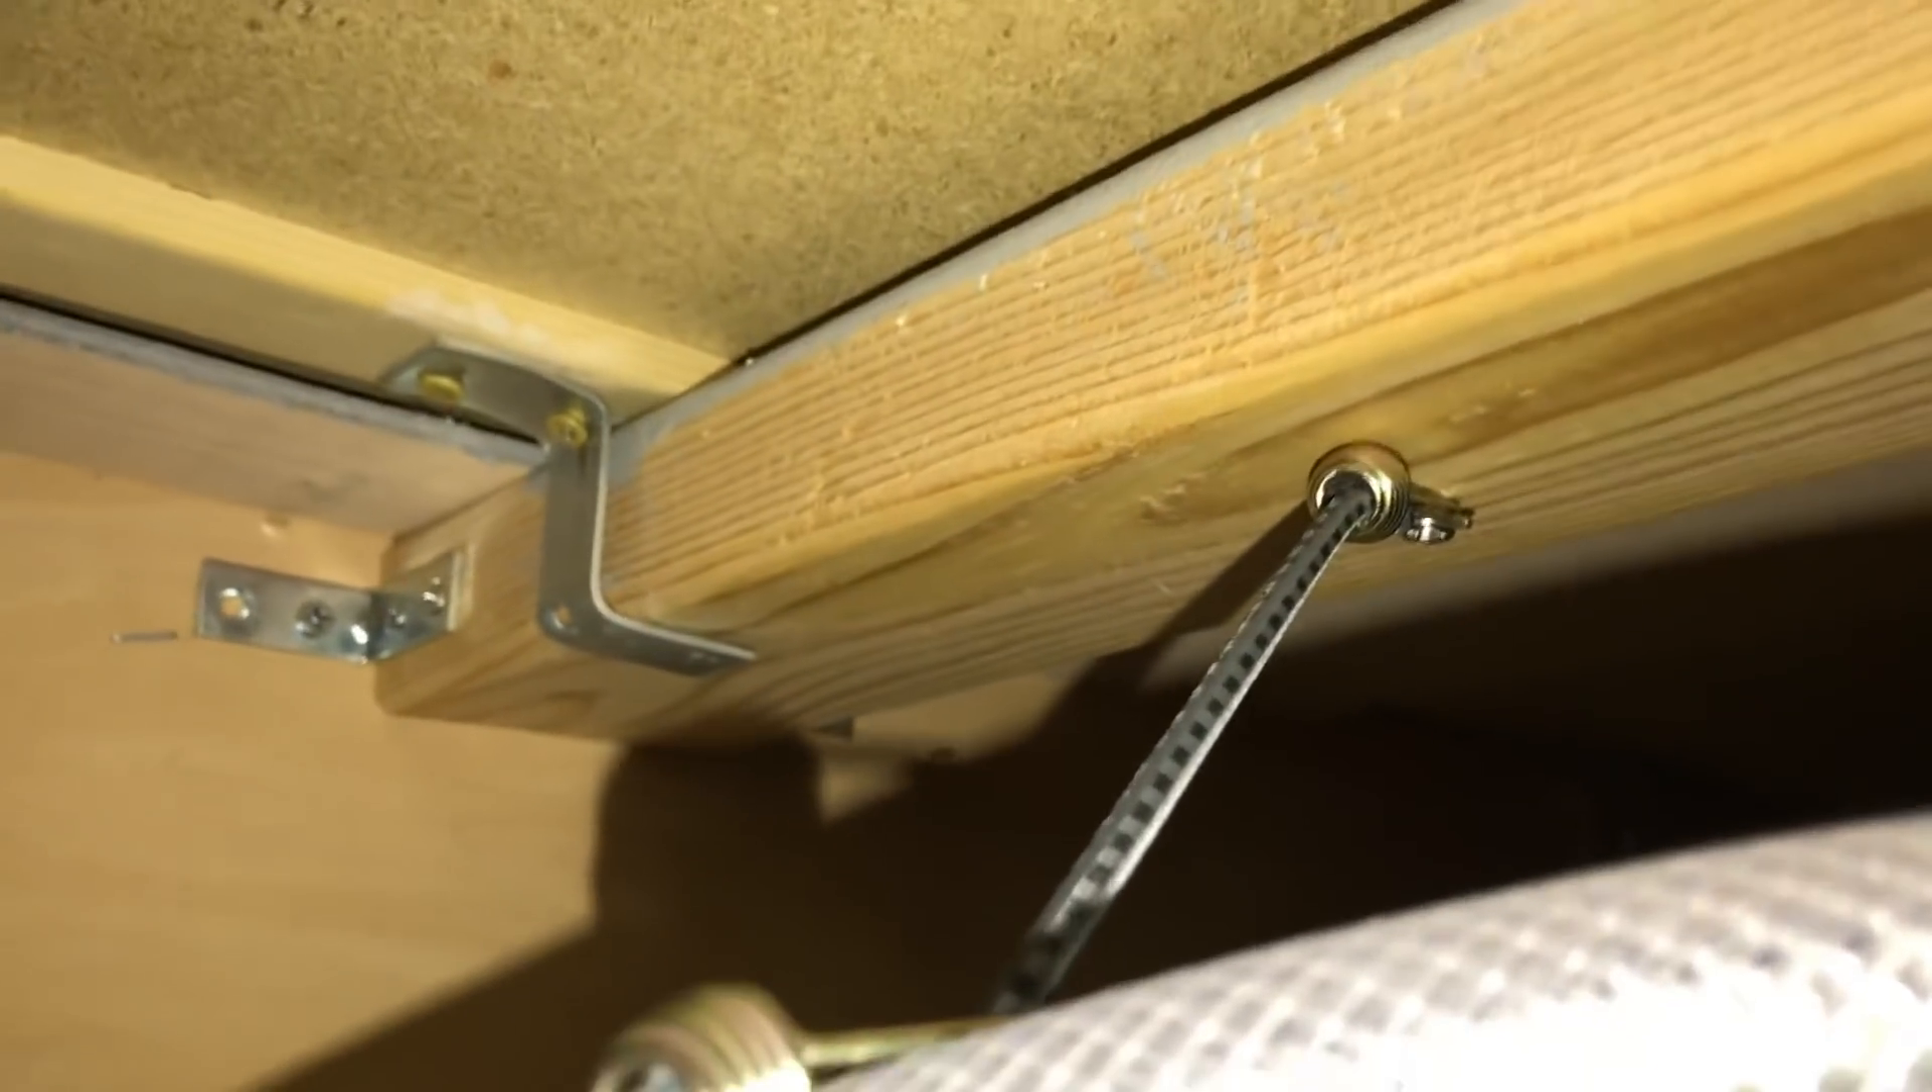So what I did is I put a little bungee so what I did is I attached a bungee here and screwed that to a board up here.